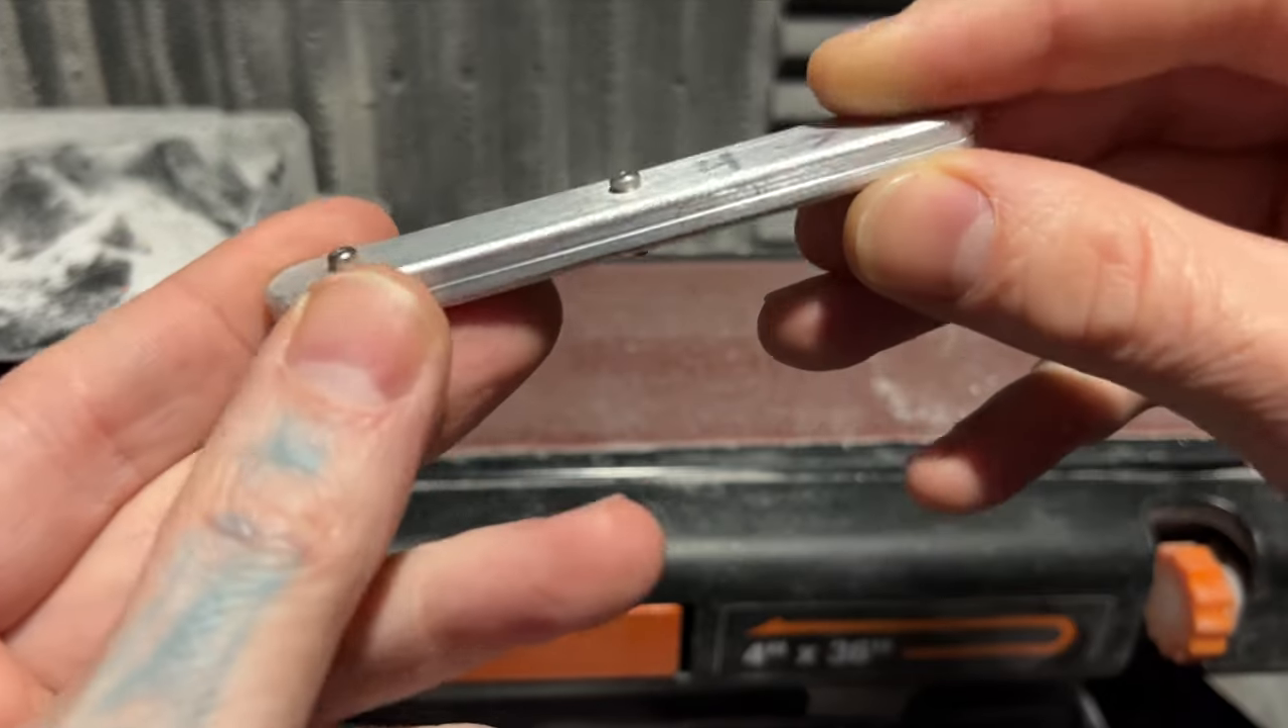So now you should have your scales completely screwed together your ends rounded off right there.